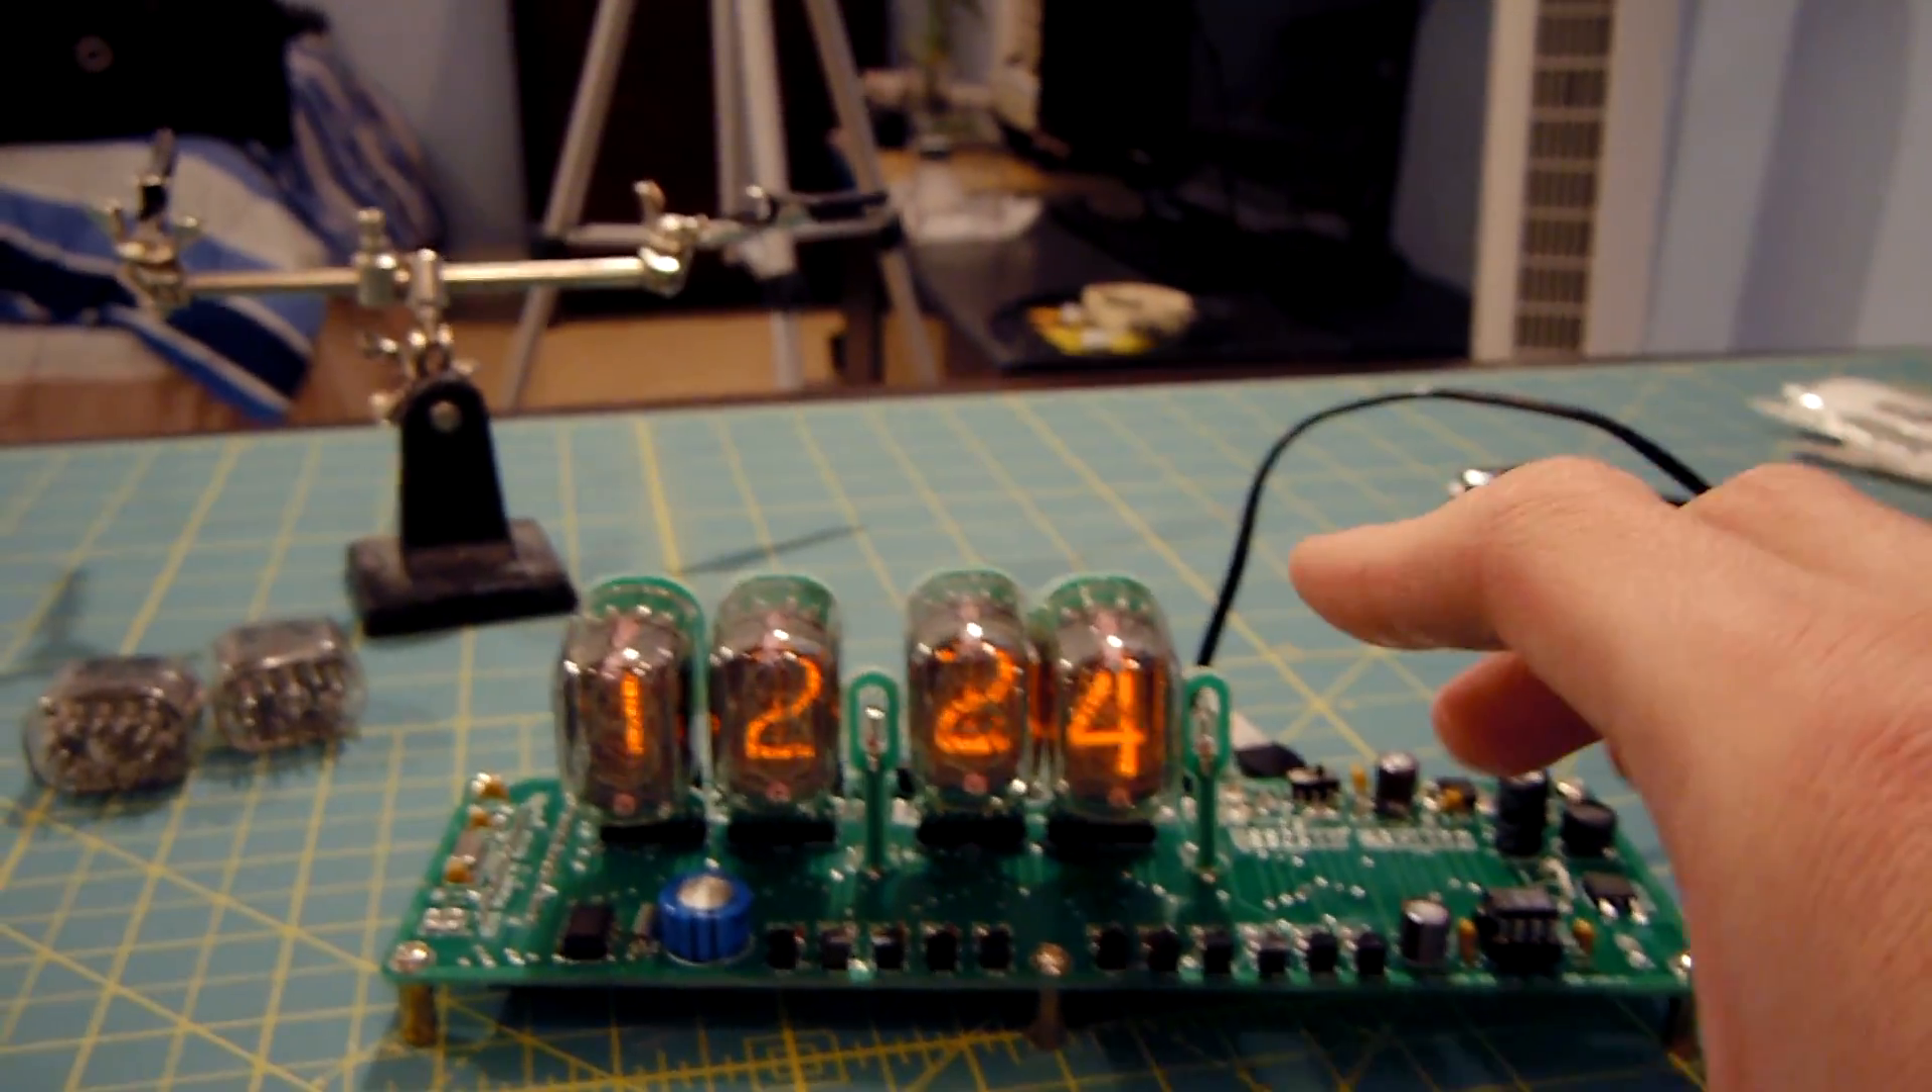So I swapped back to my Pentax Q. As you can see, we have four out of these six Nixie tubes mounted right now. I have two more left to go and that's just the seconds.